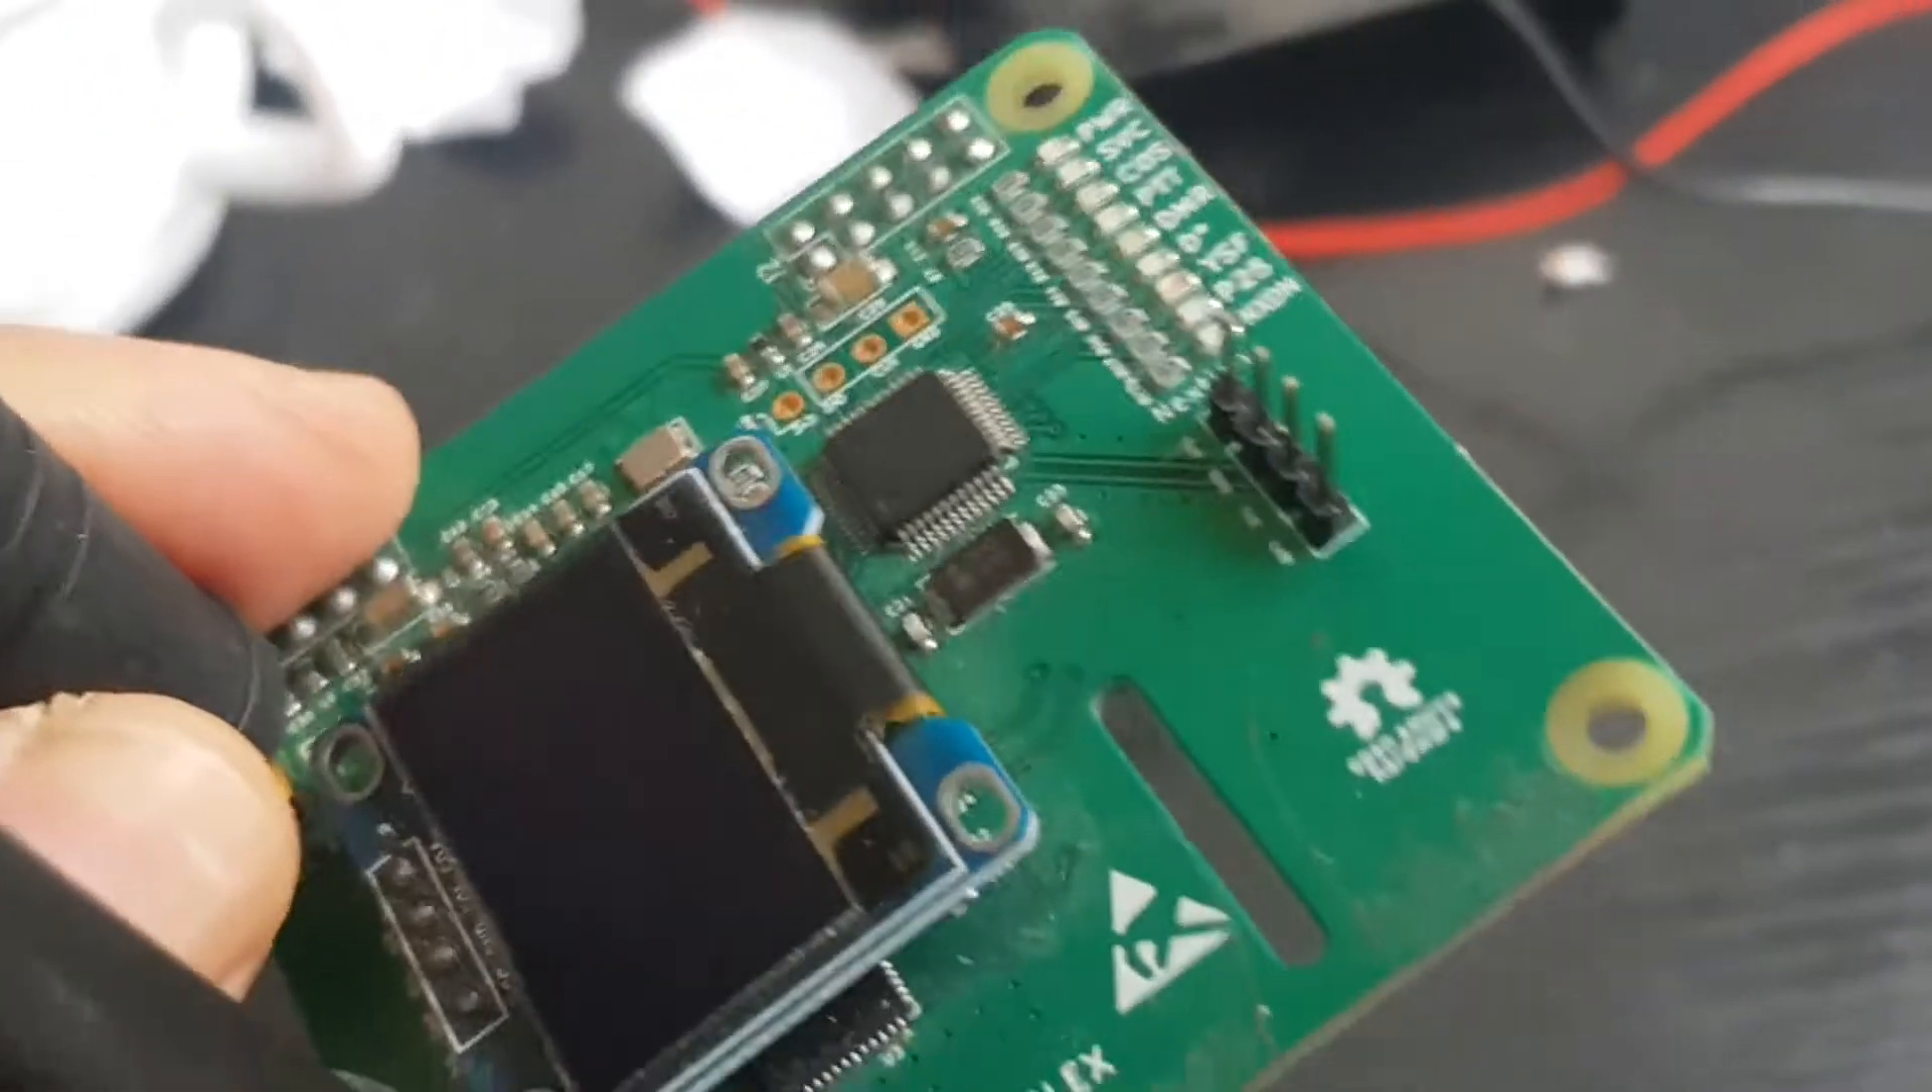We've got a couple of things that we use for soldering here but there's the pins in place.